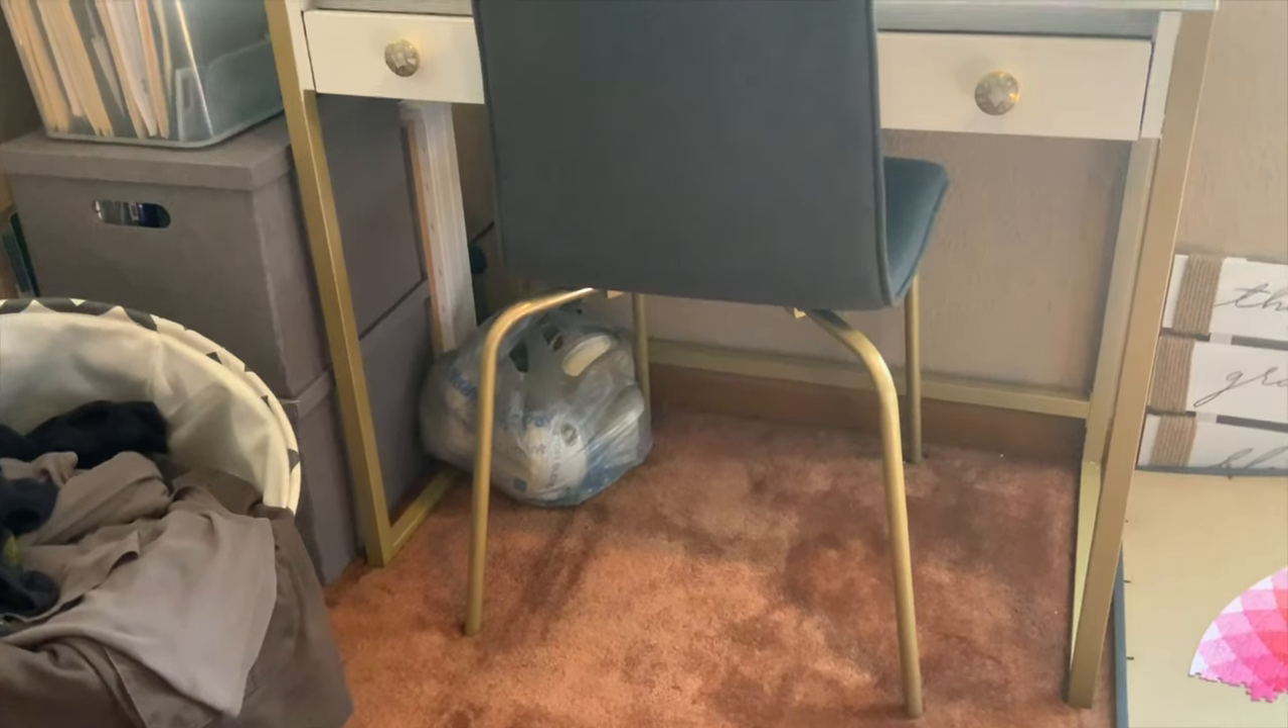As you can see, I put the other two vintage knobs on the desk. And I also painted the legs of the desk there and the chair.